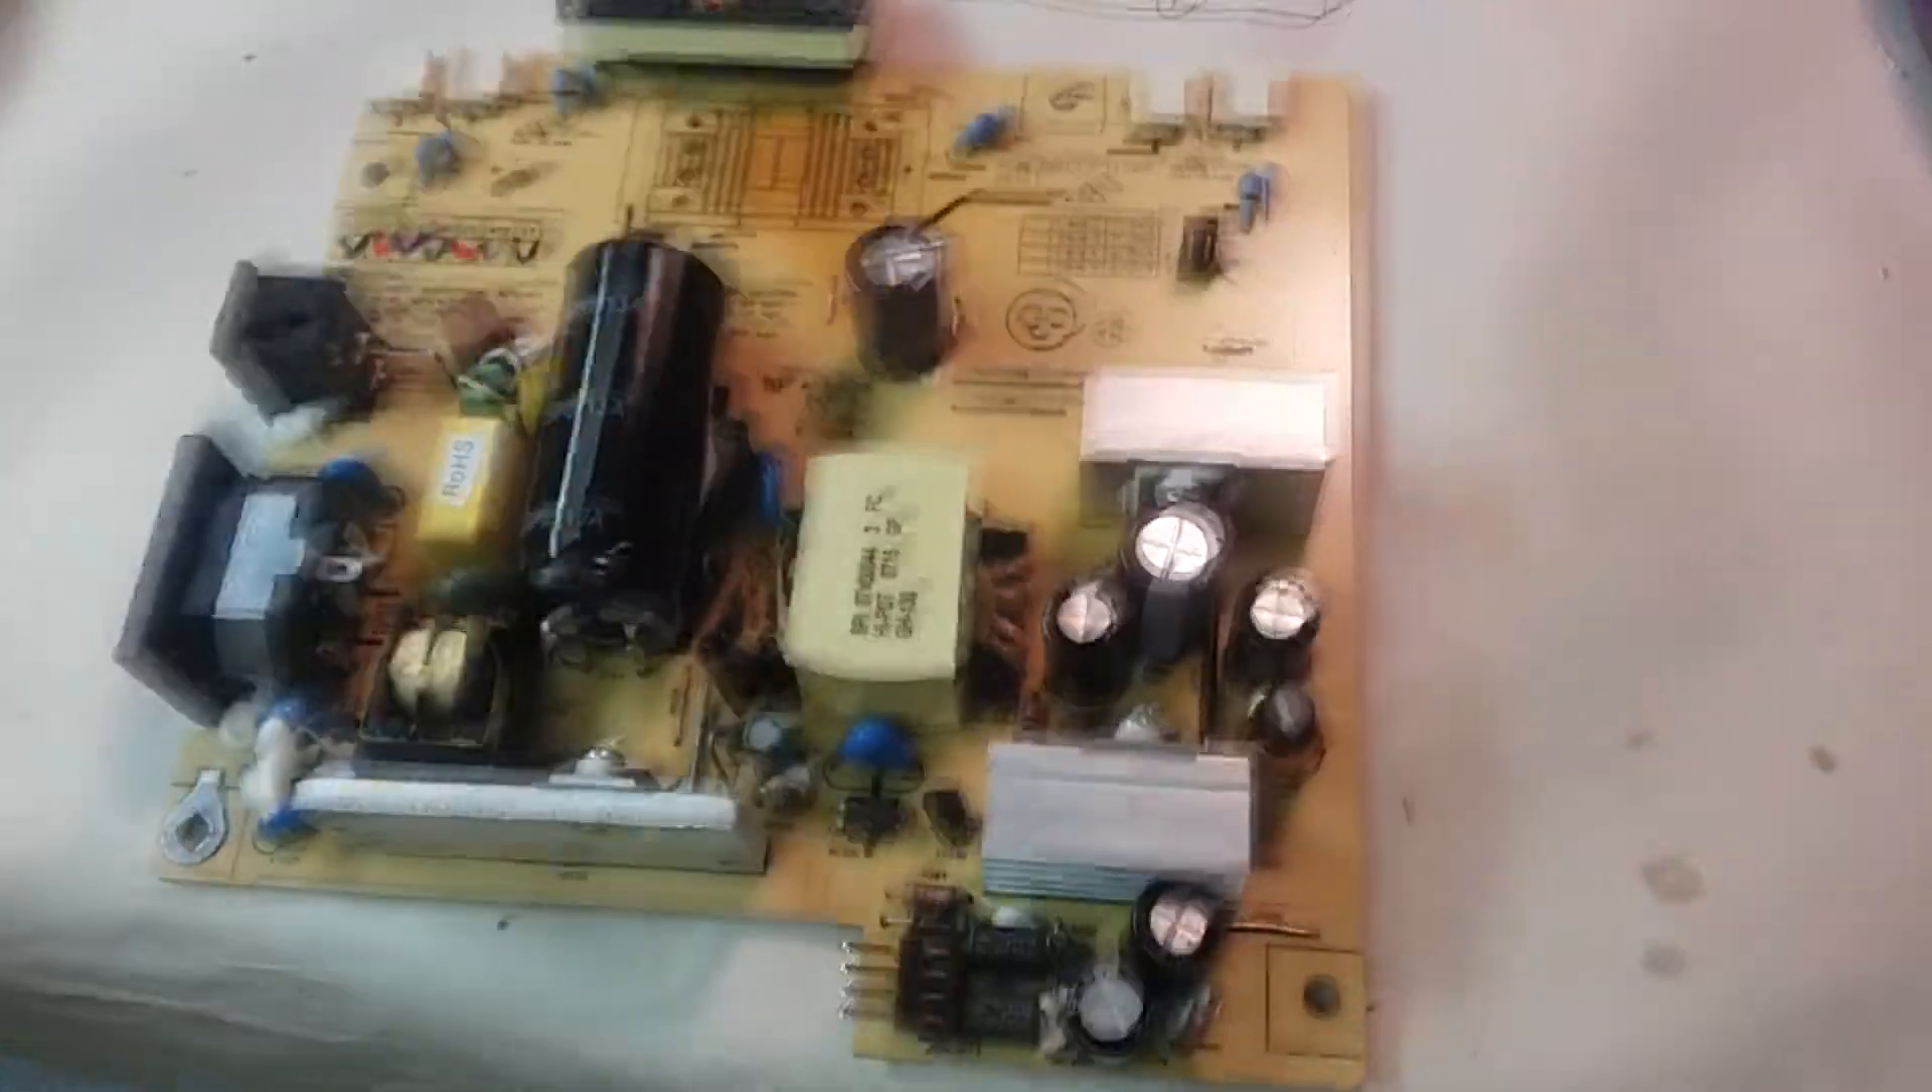Okay, I've got all my capacitors in and installed them.